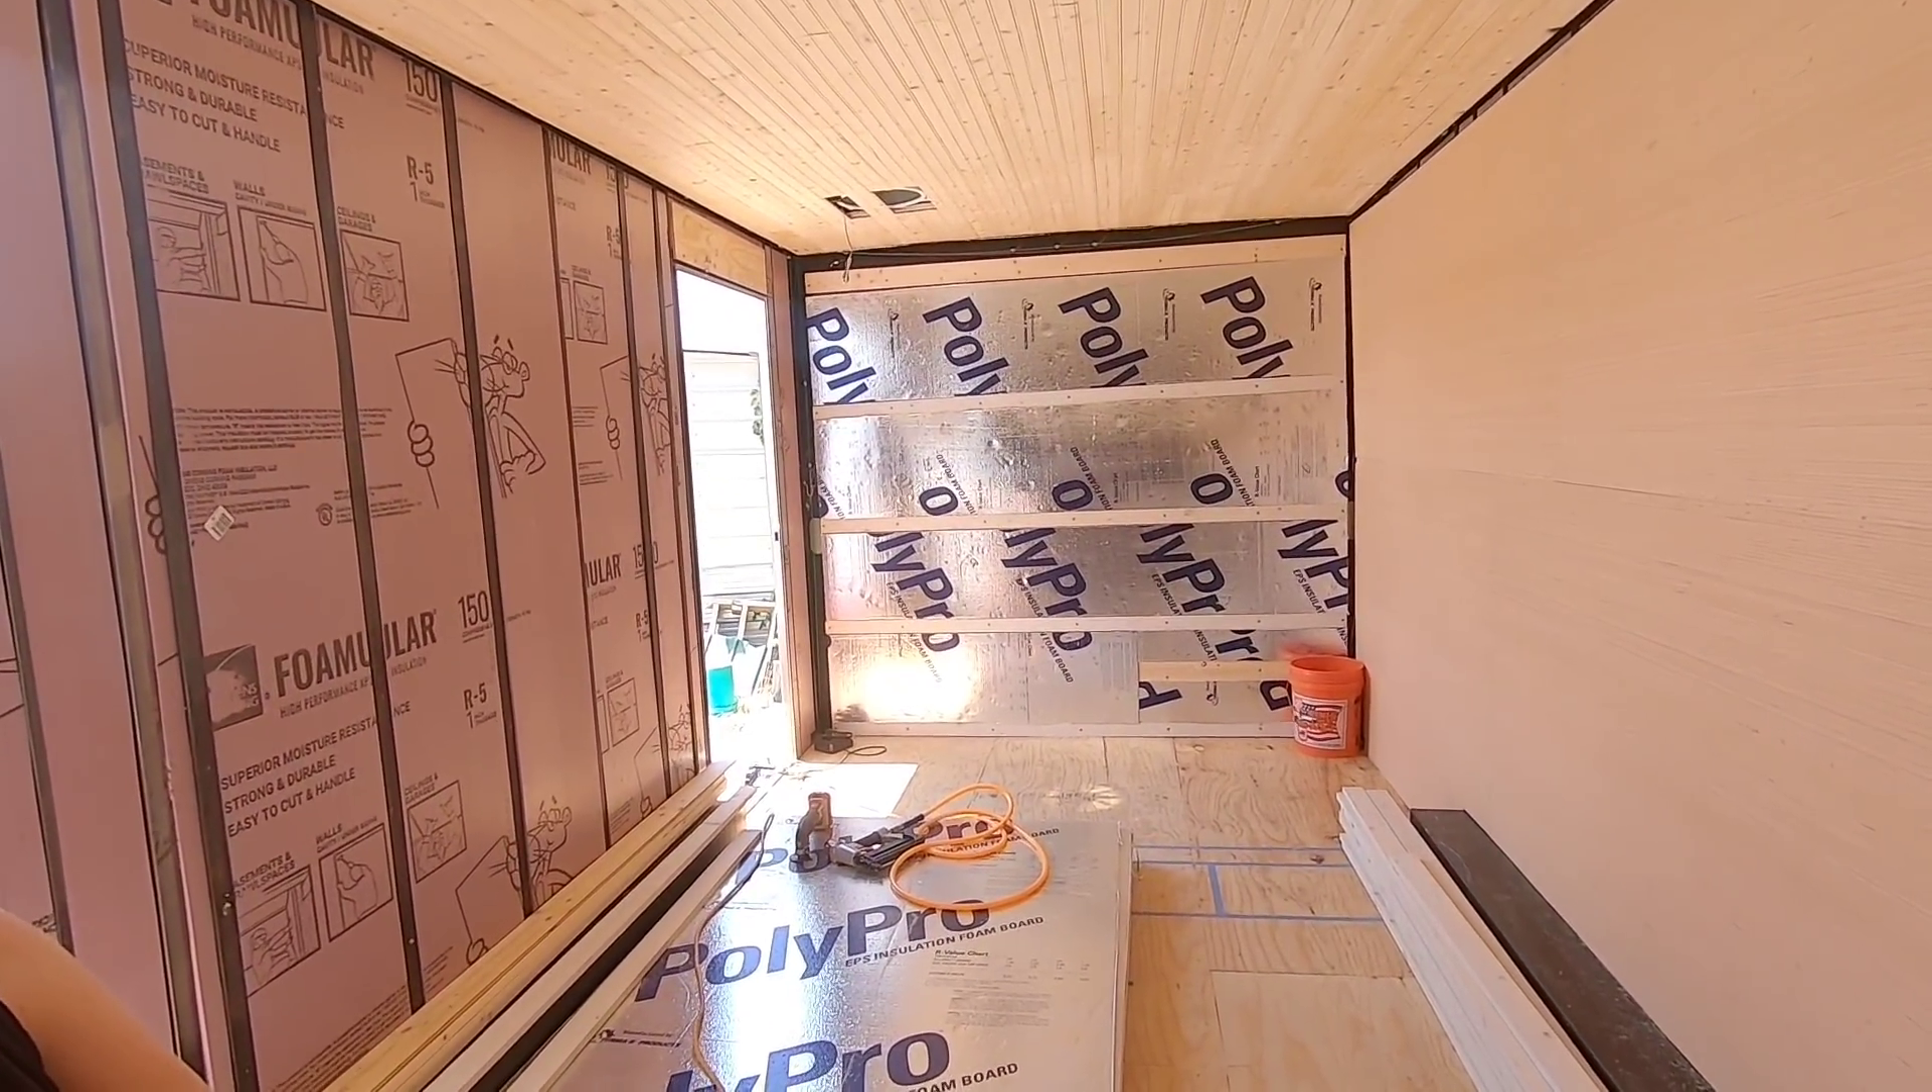We got our furring strips up. We got our insulation in place.